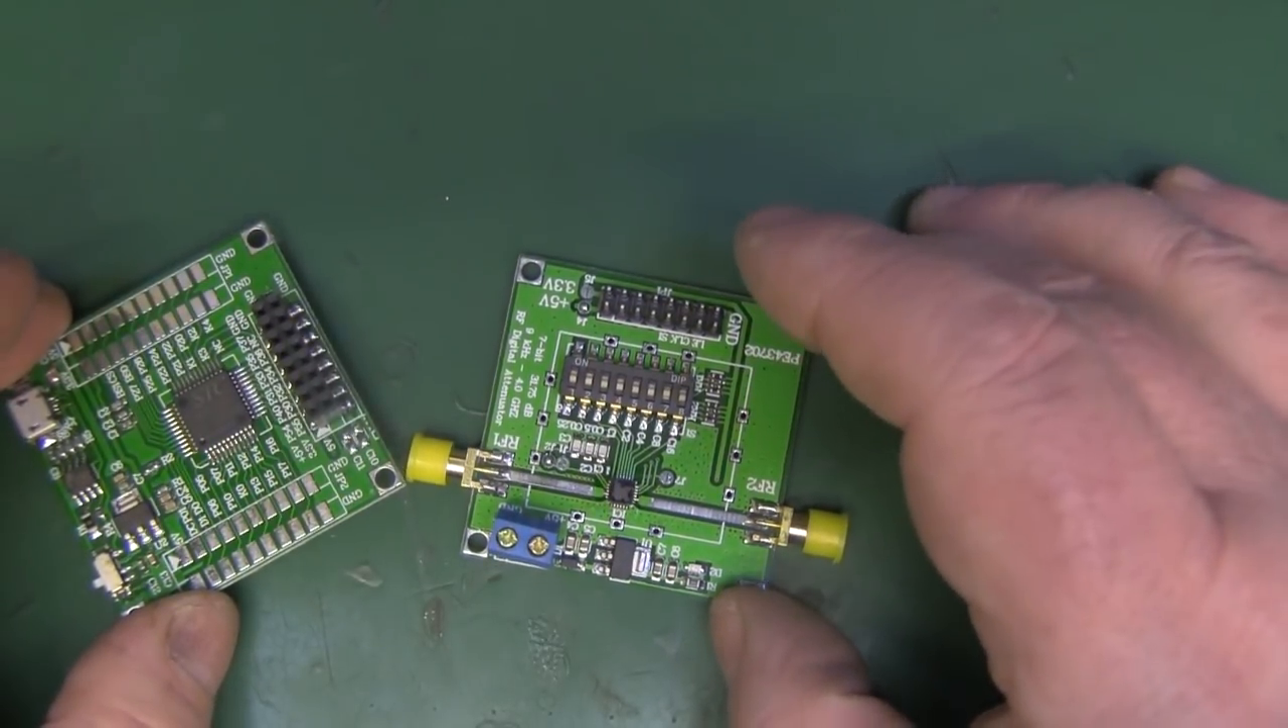So now that I've got the two boards split you can see both of the boards here.